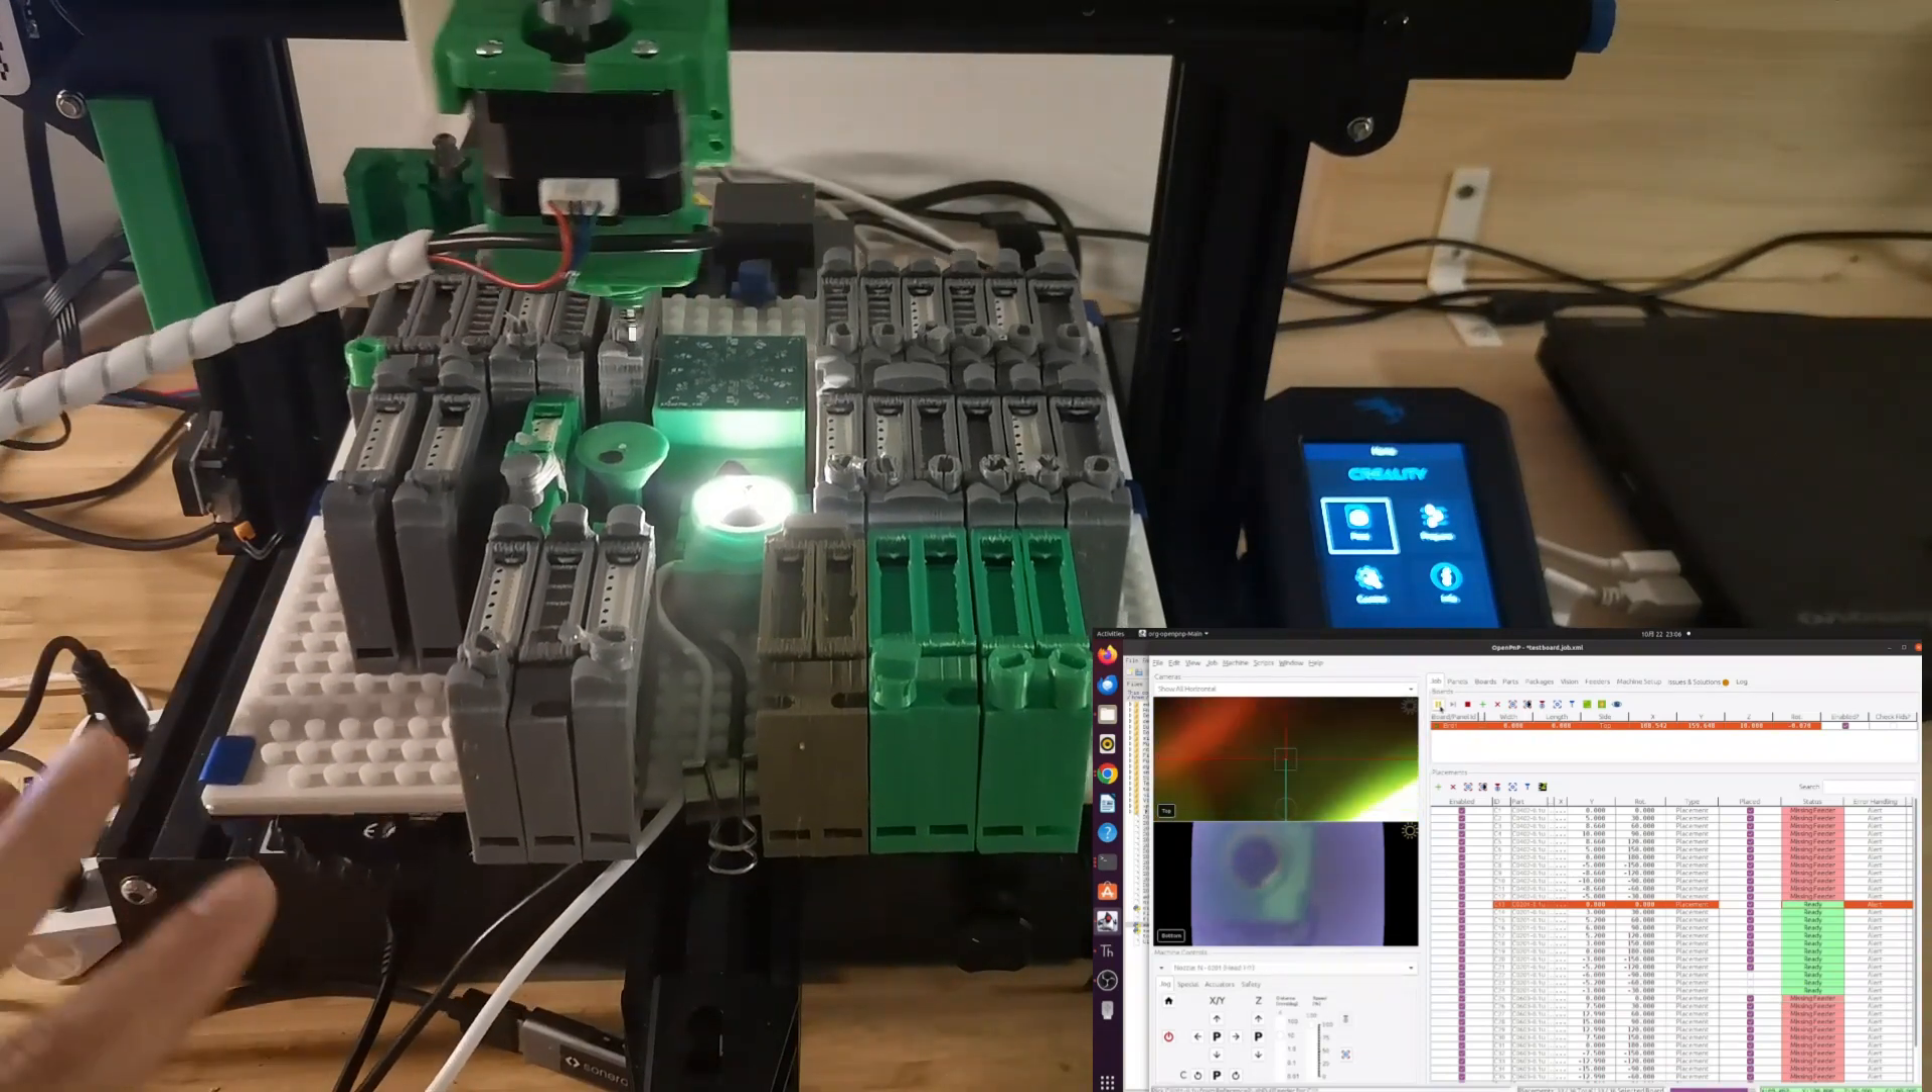And you can see I've already mounted like more than 30 feeders here.